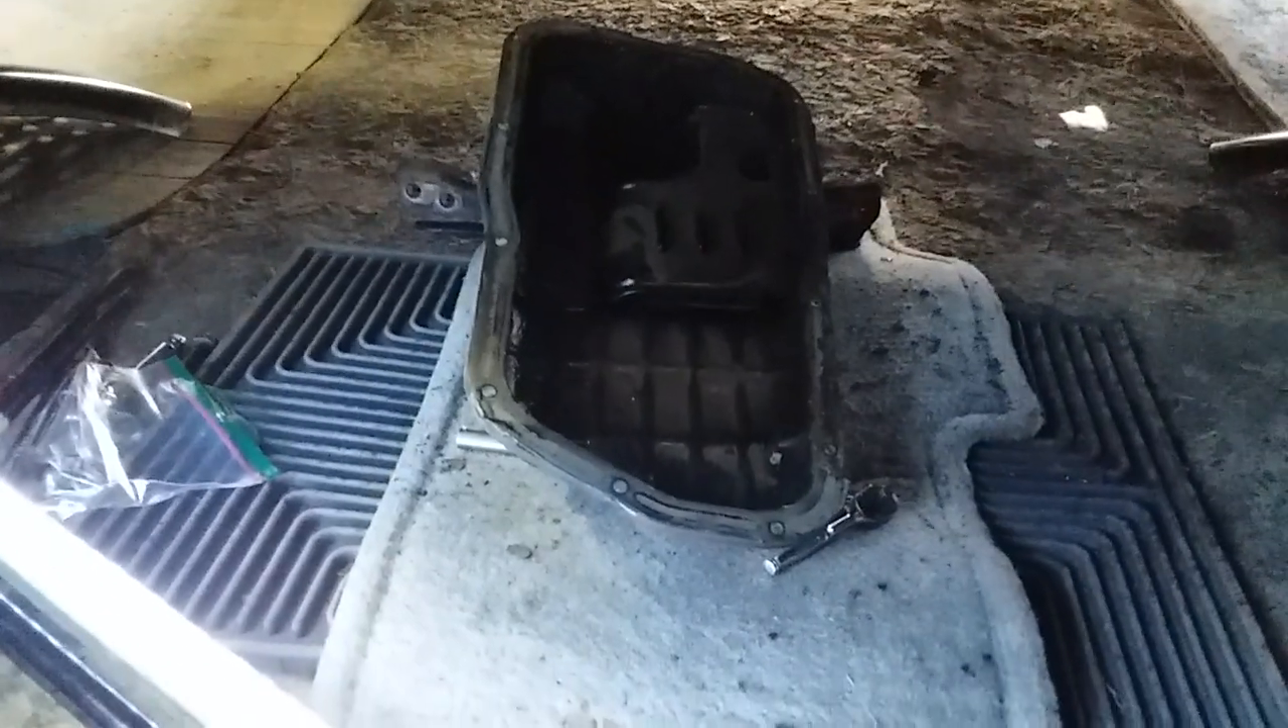But back to the engine here, we've got the oil pan sitting on the floor here.